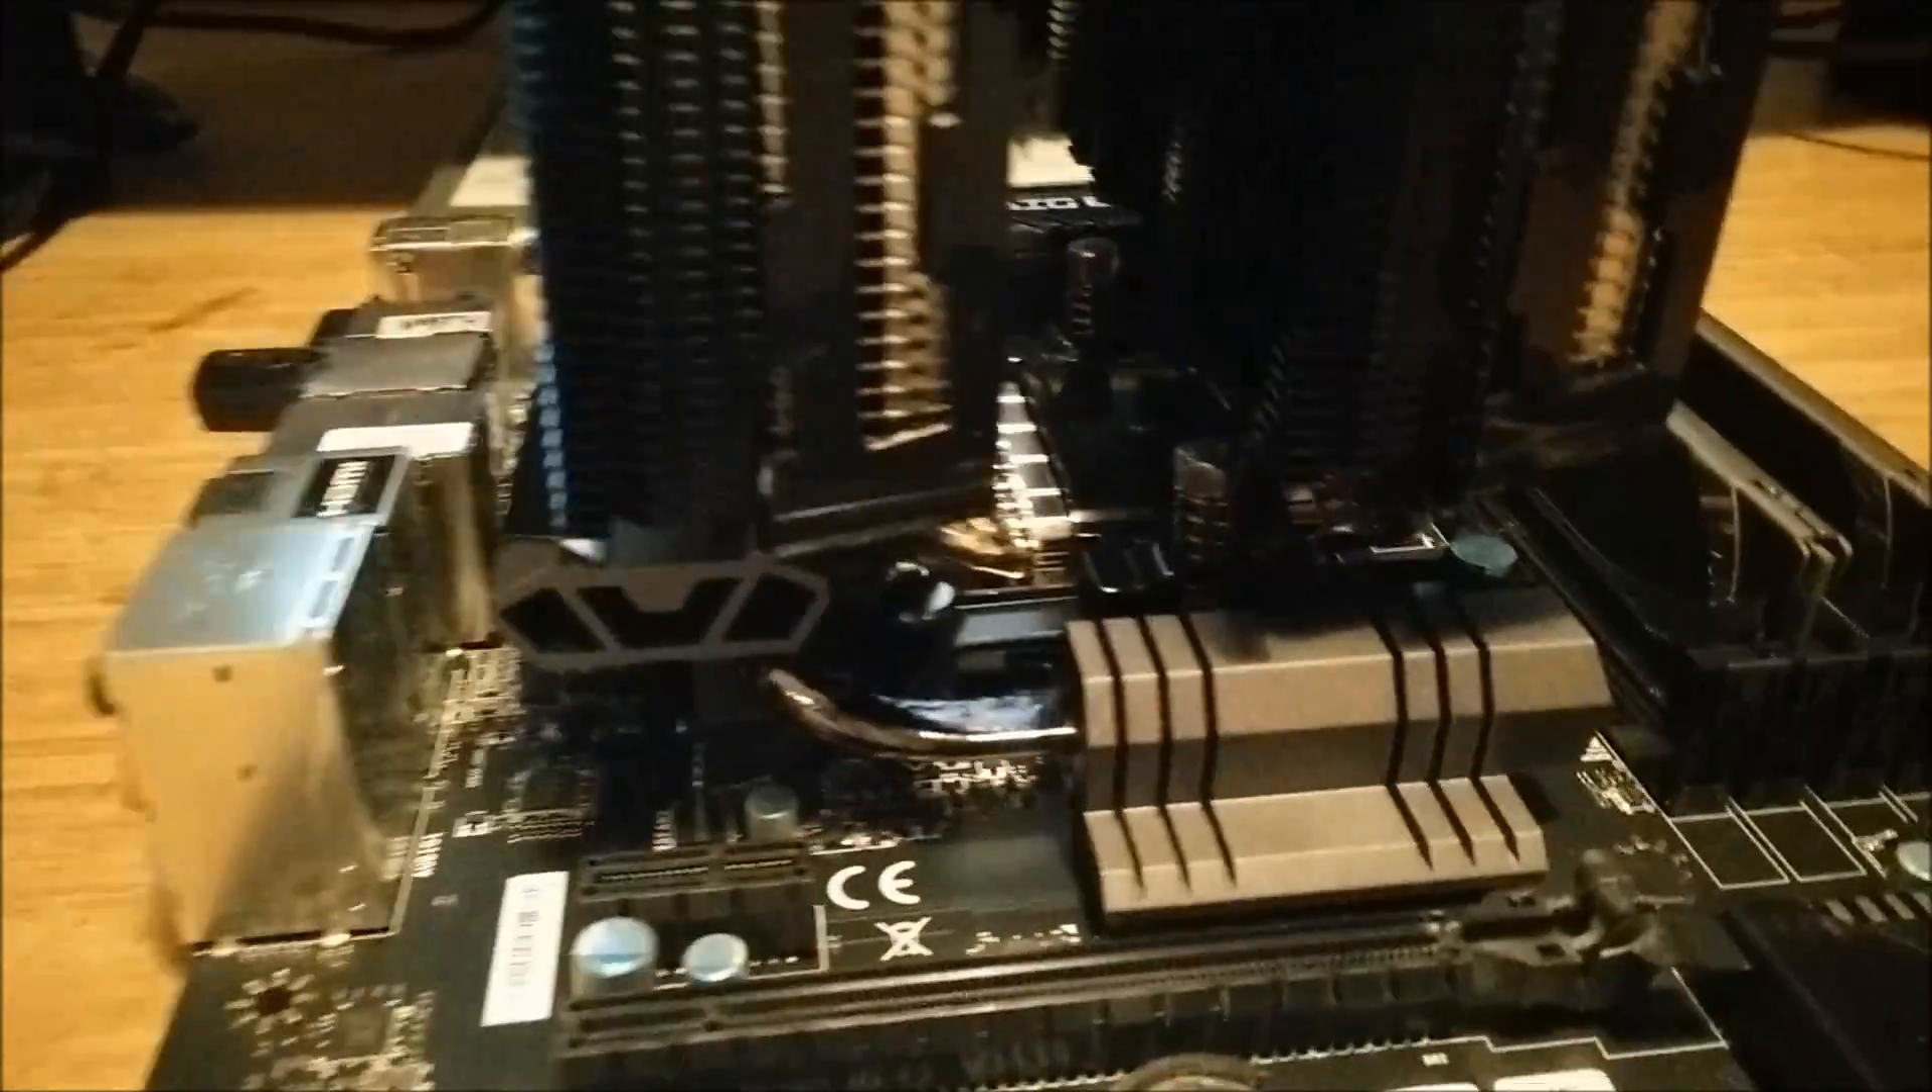At last I have the cooler installed on the CPU so it's not going anywhere now which is good.